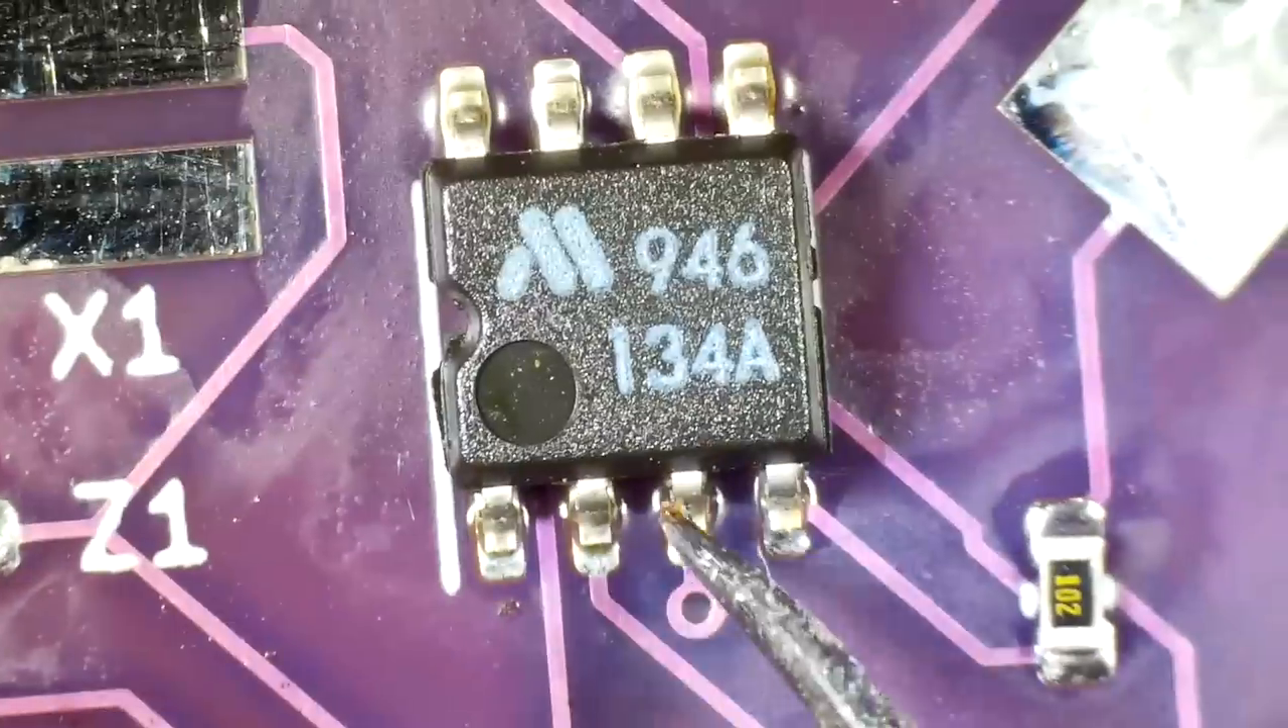This chip is soldered on fine, but I still will go over them with an iron just to make sure there's a plenty of good fresh solder on there.